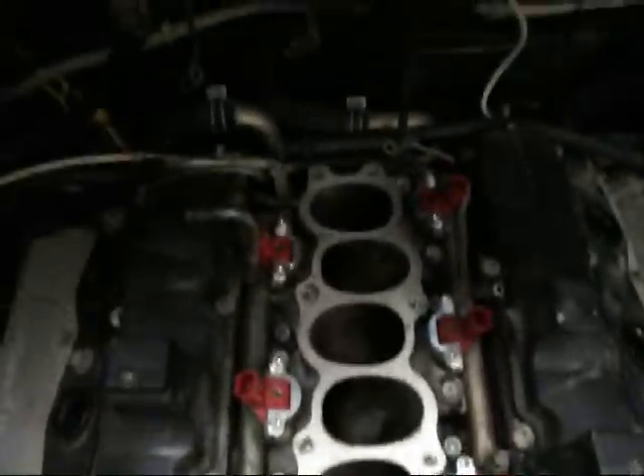But anyway, you can see the injectors are all installed, ready to go.